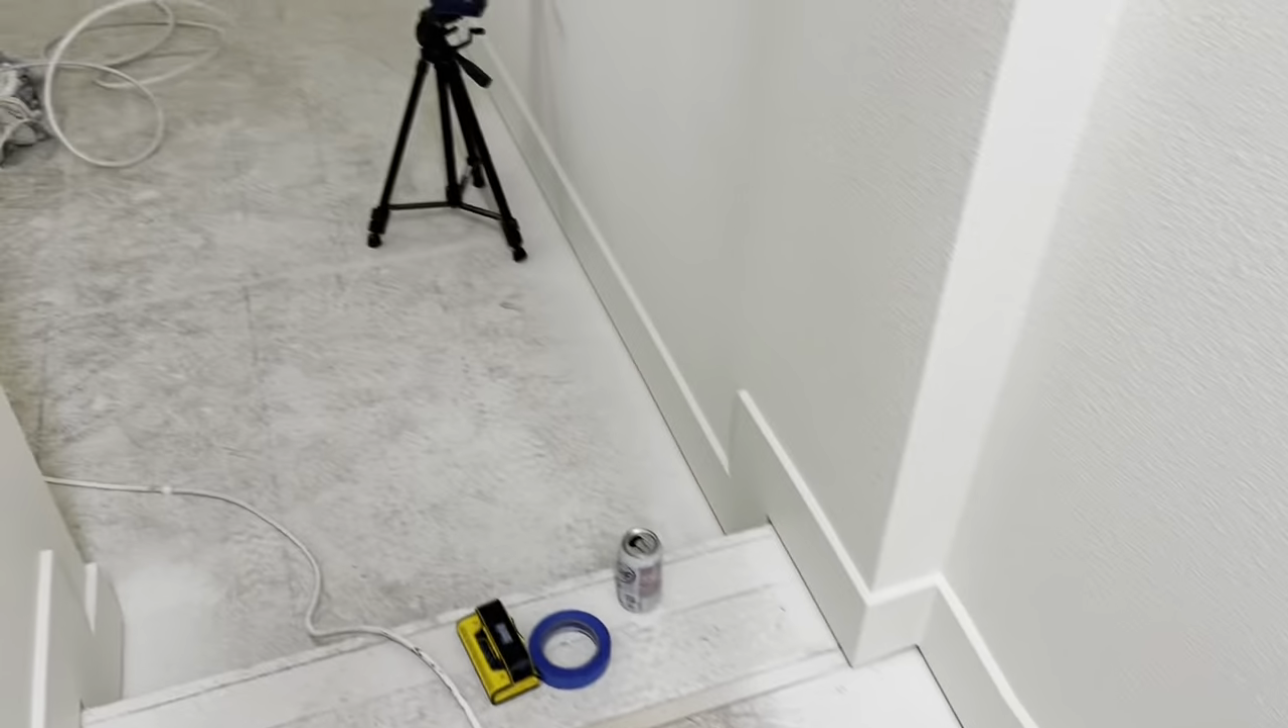Base boards are fully in and painted.